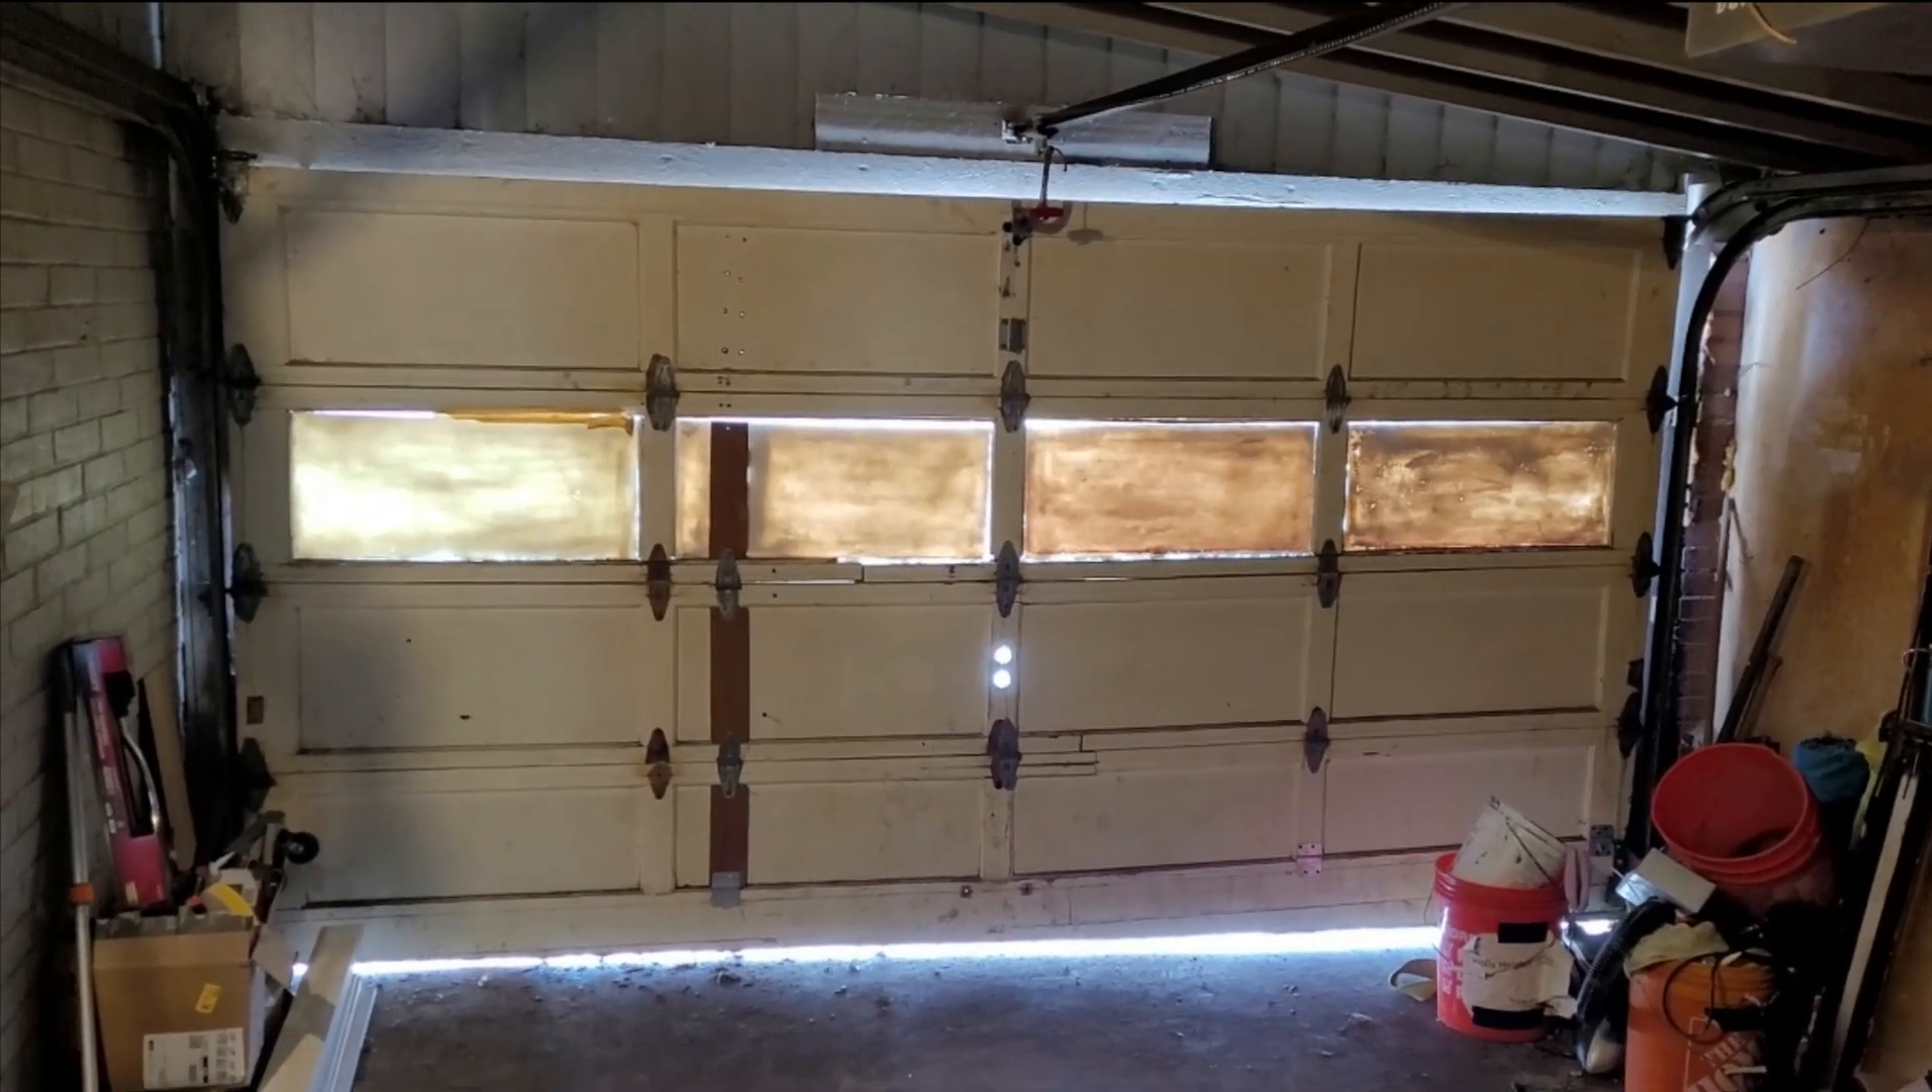There is a gap at the bottom because I just I did pull off the one inch trim that was at the bottom and then the rubber piece so that's why the big gap.